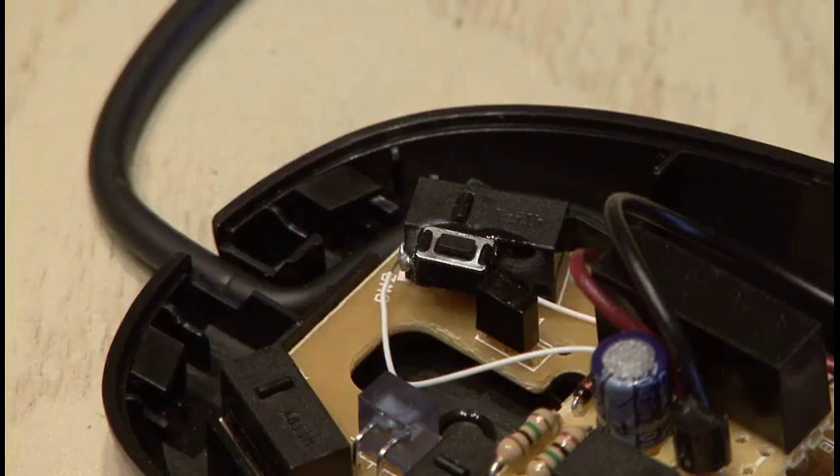I made my power connections at the USB lines, and I super glued the micro switch in place, right where it'll make contact with the right mouse button.